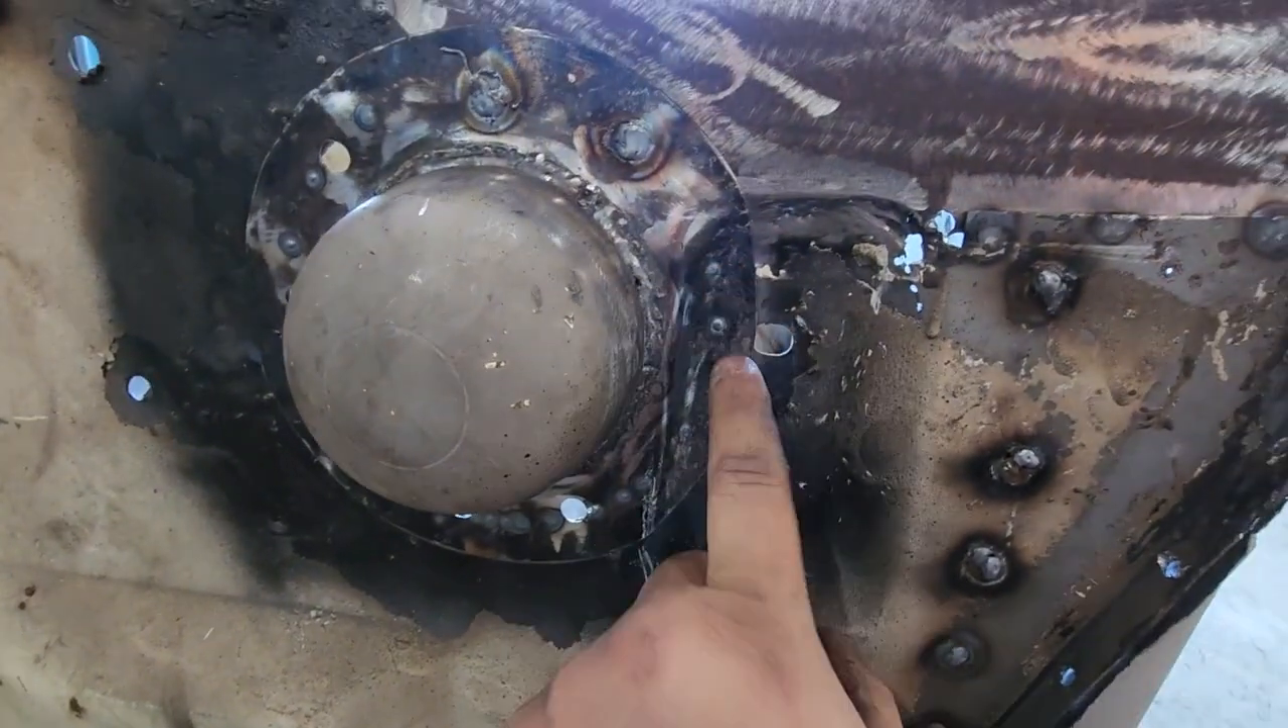This is sort of encroaching on this oval hole a little bit. Because obviously this disc is a bit bigger.